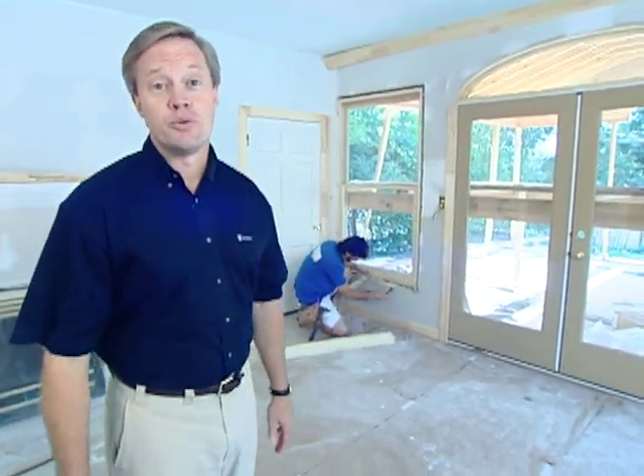We're in the process of installing the trim here in the family room.